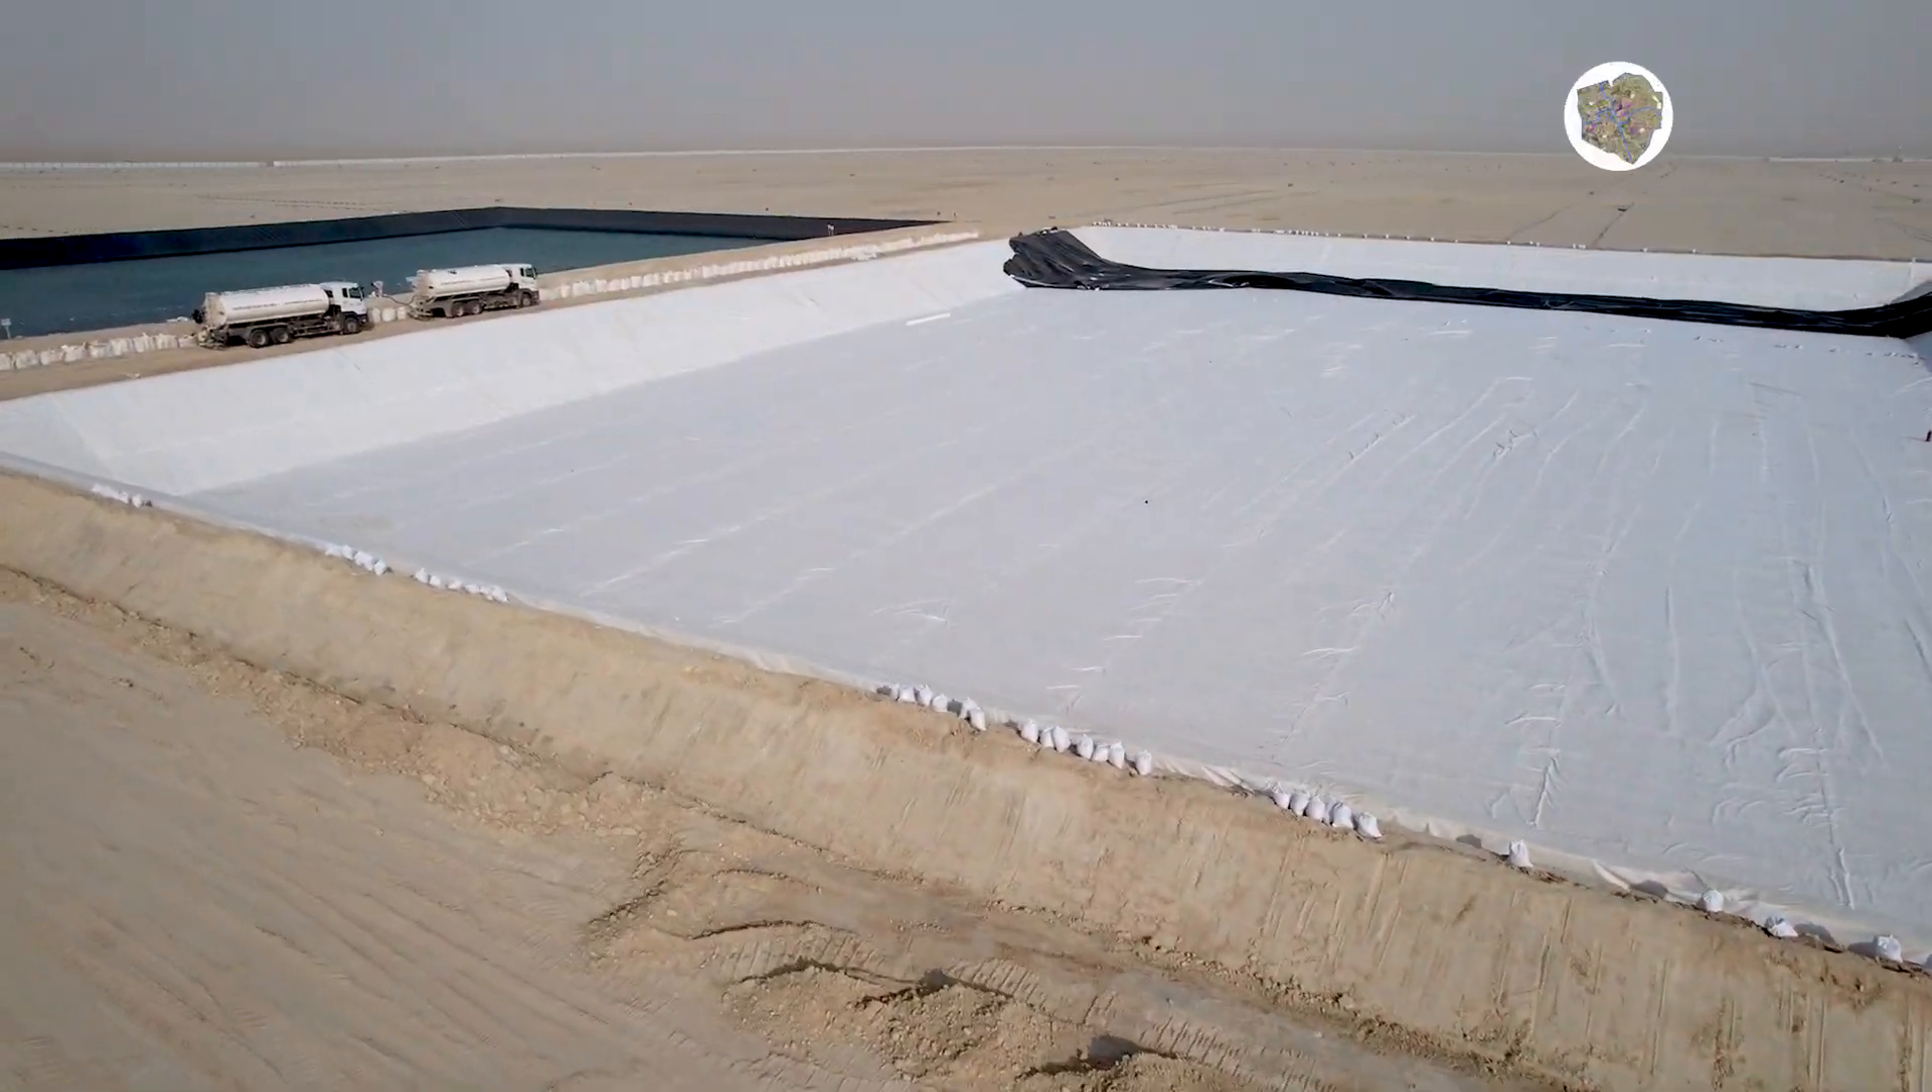80 % completed, geotextile installation completed, remaining geomembrane installation and testing prior to inspection.